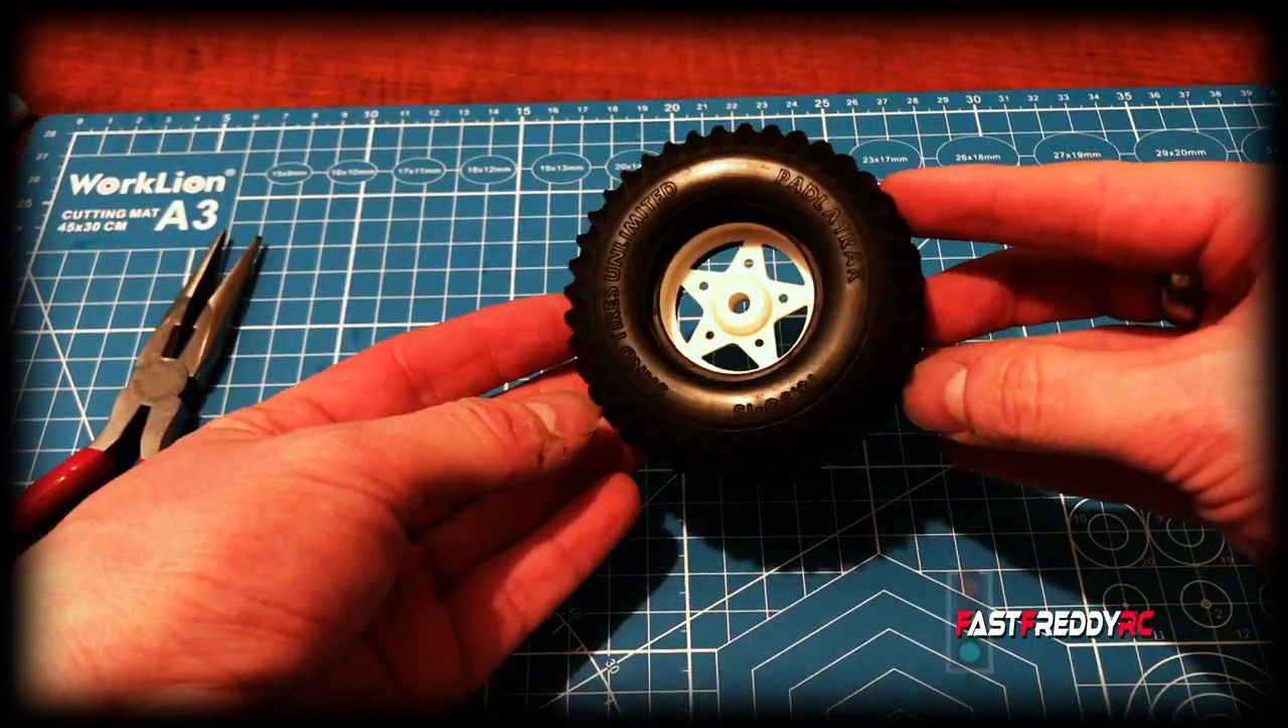And there you have it. The wheel is in the tire.